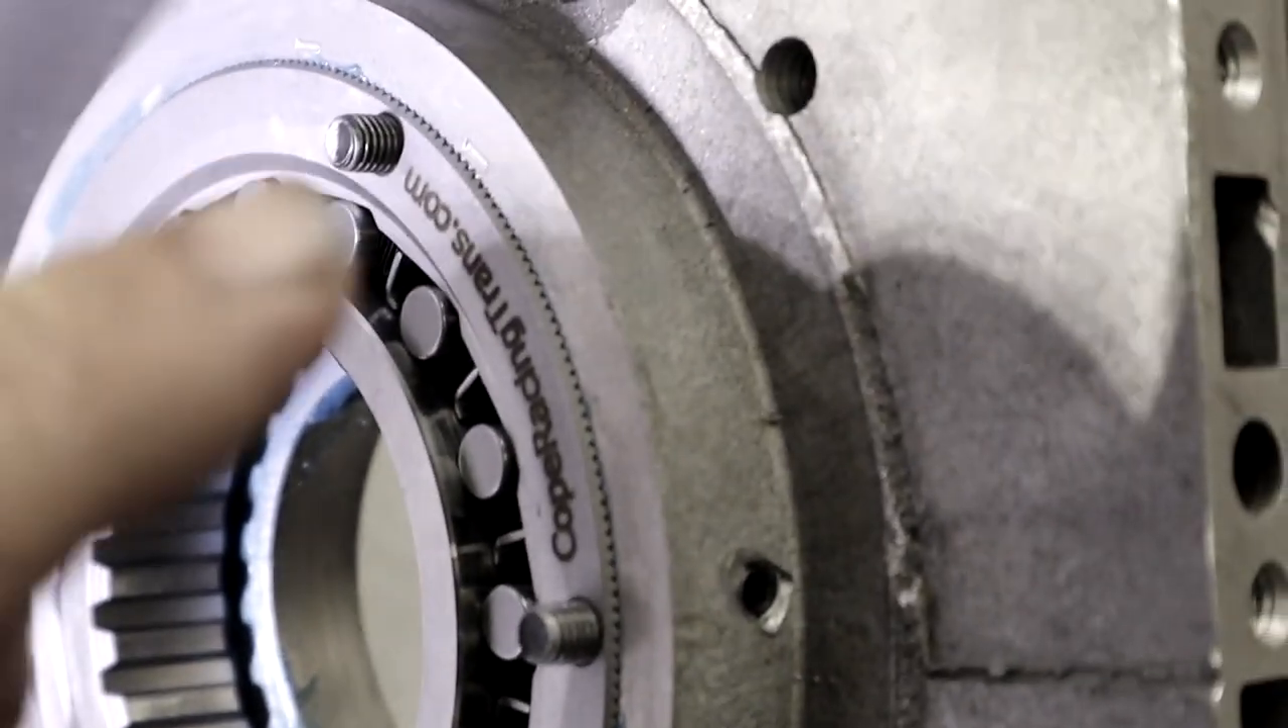As you can see our our bolts are all the way through.